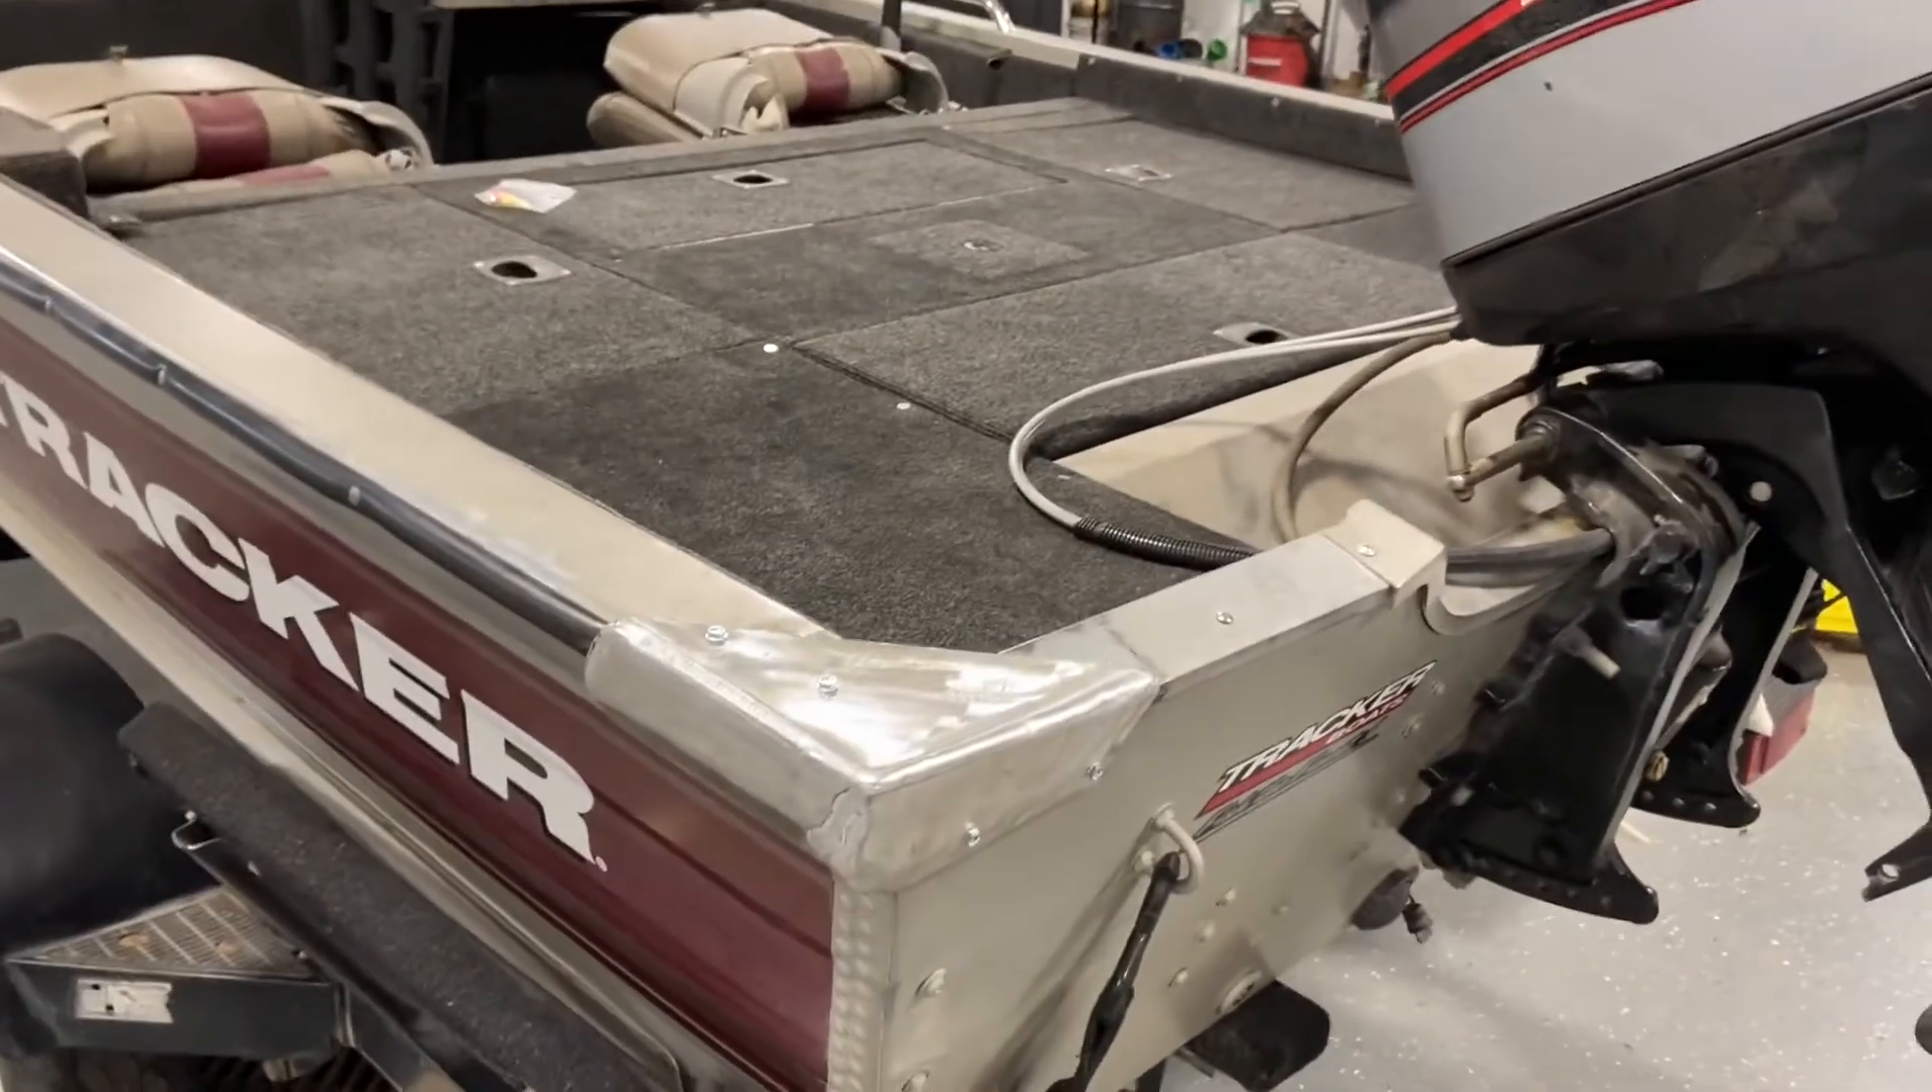And here is our cap installed on the boat, finished product, ready to go out the door.